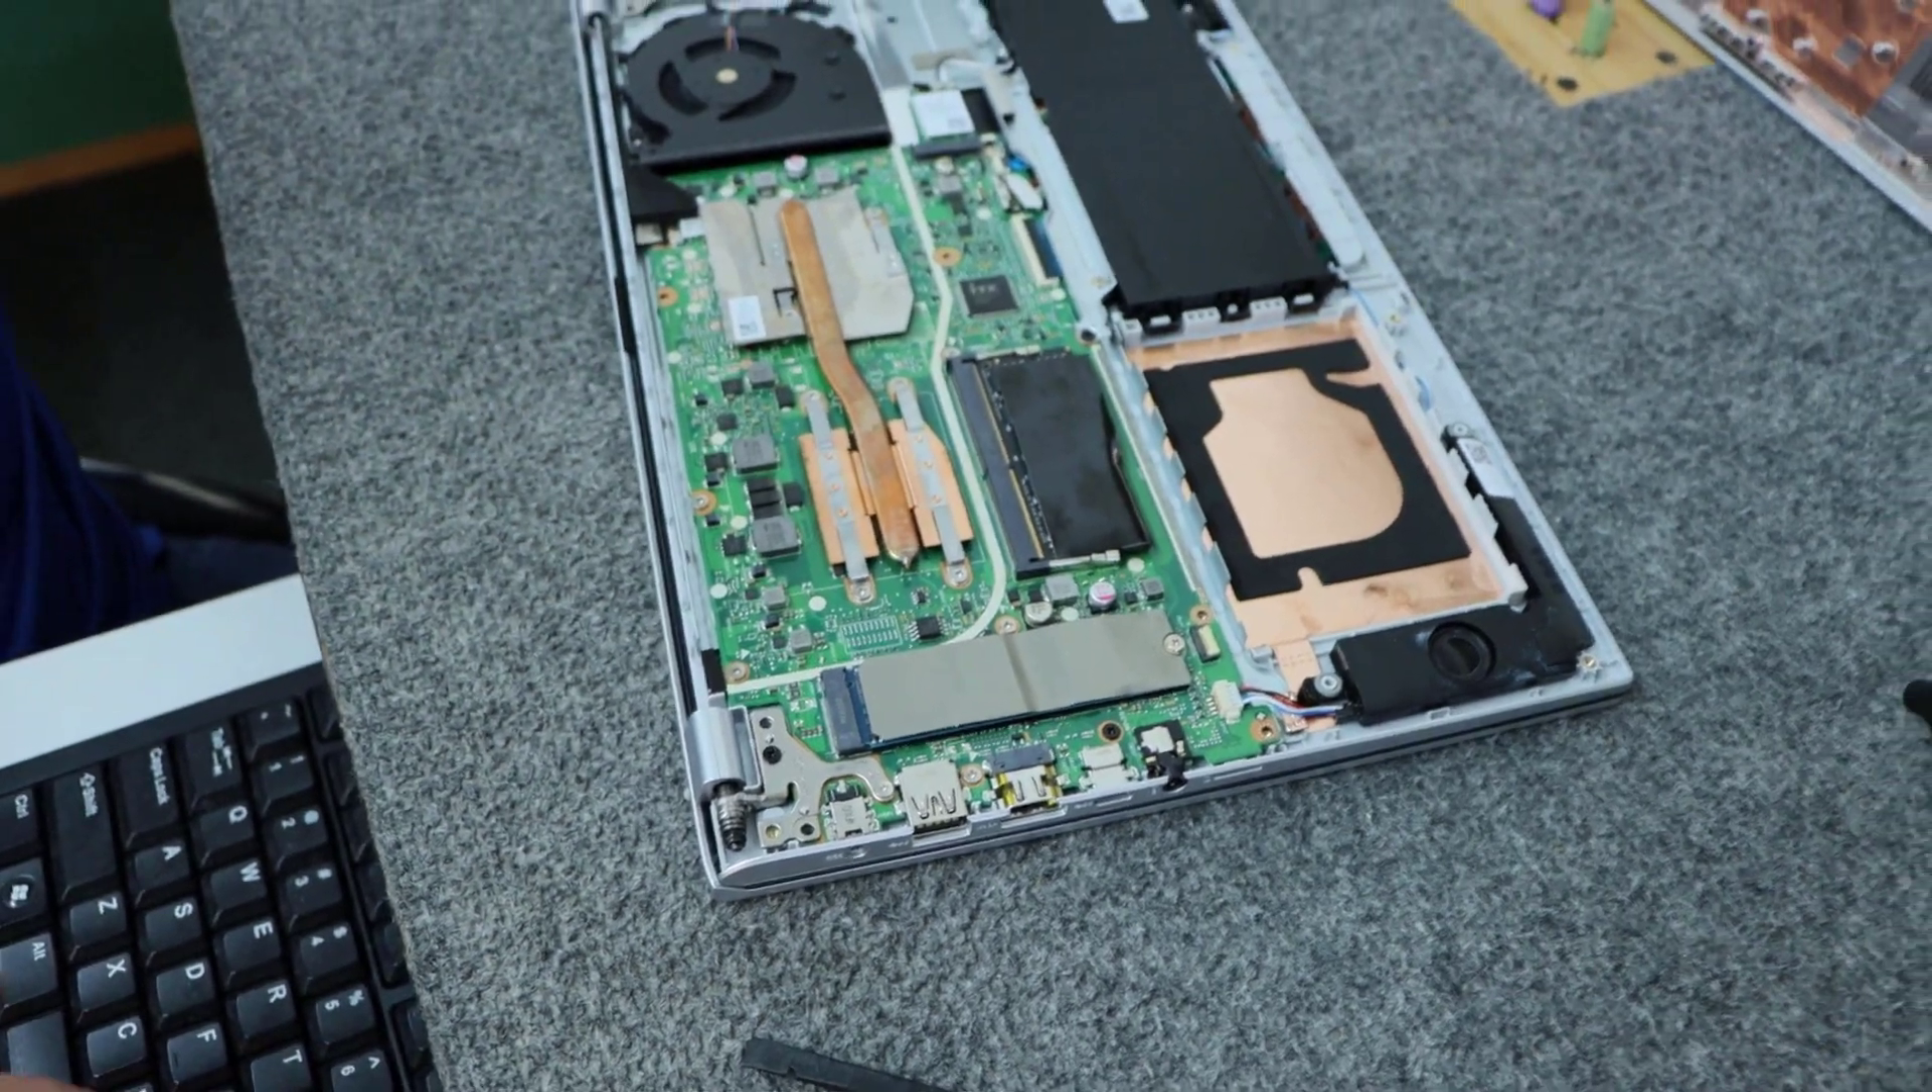So we got our new ram in there.